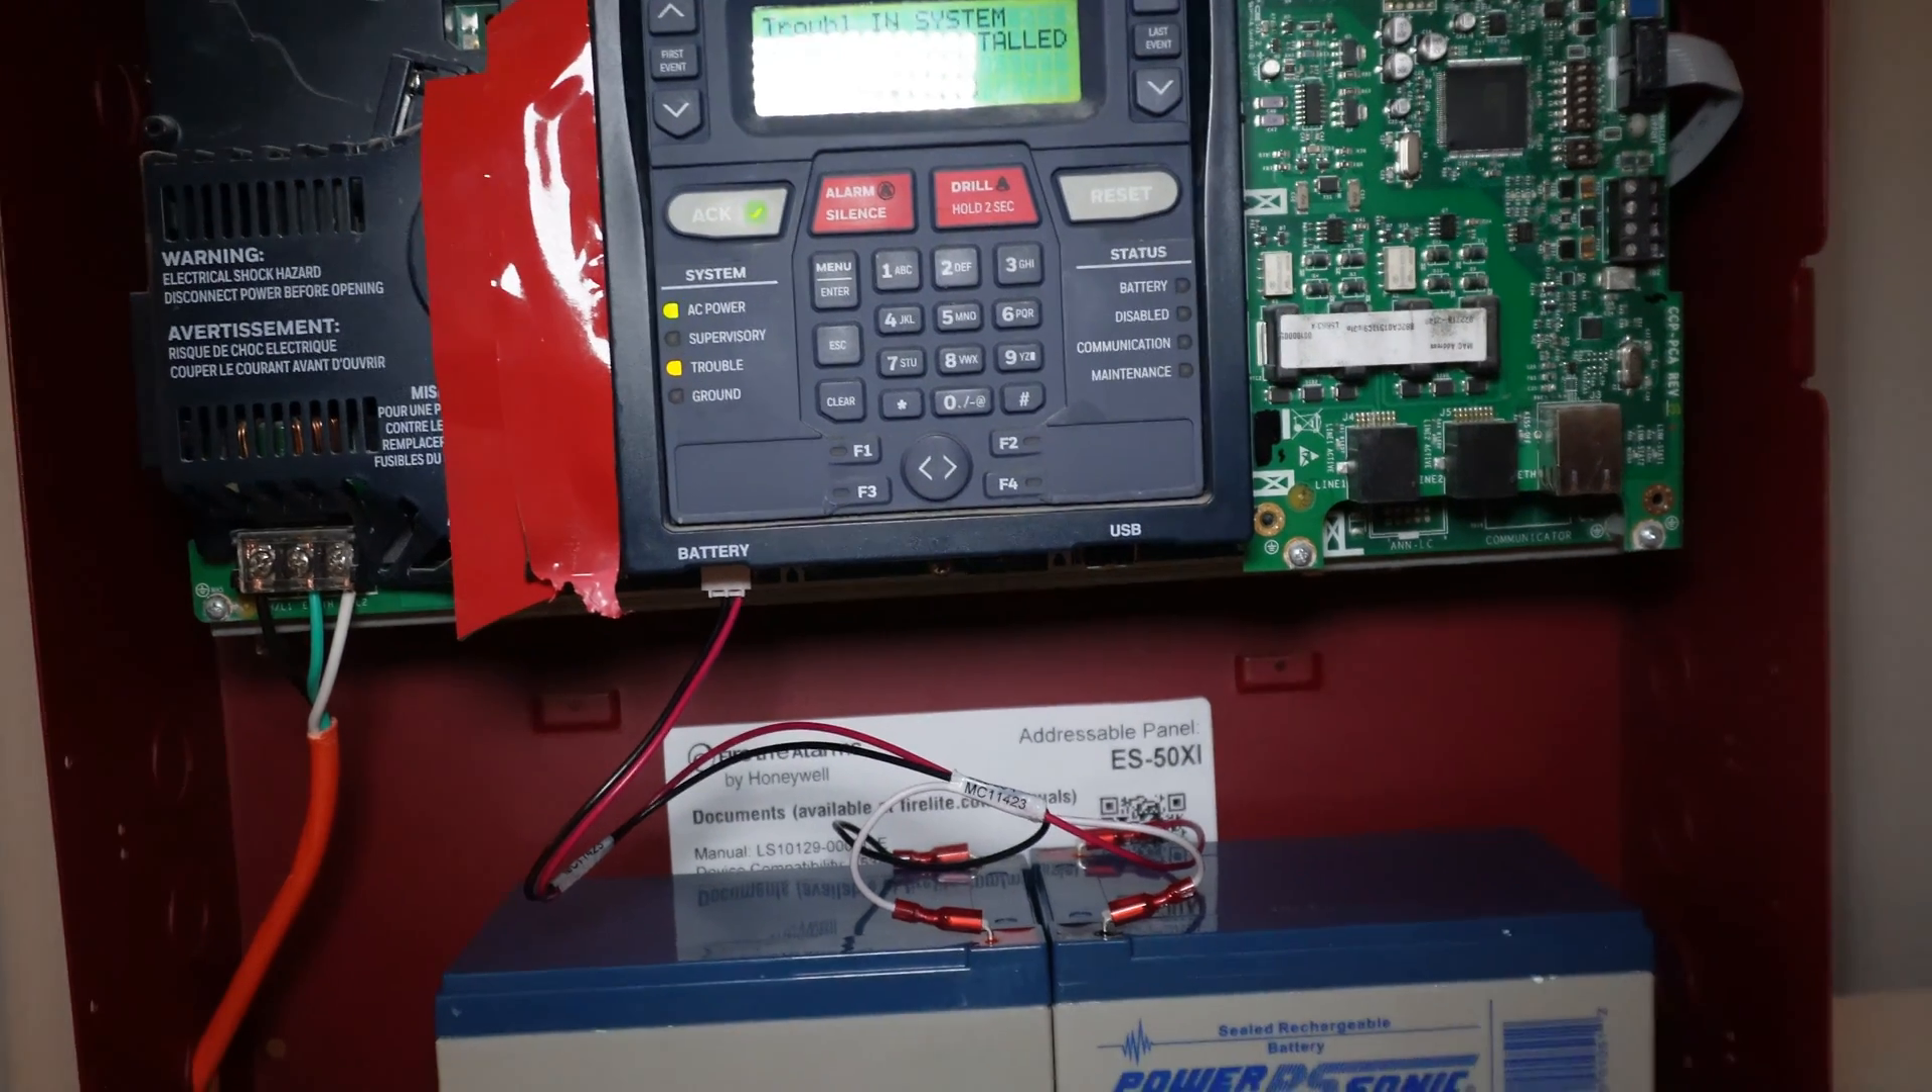Right and we have just installed a fire alarm control panel battery or batteries I guess.